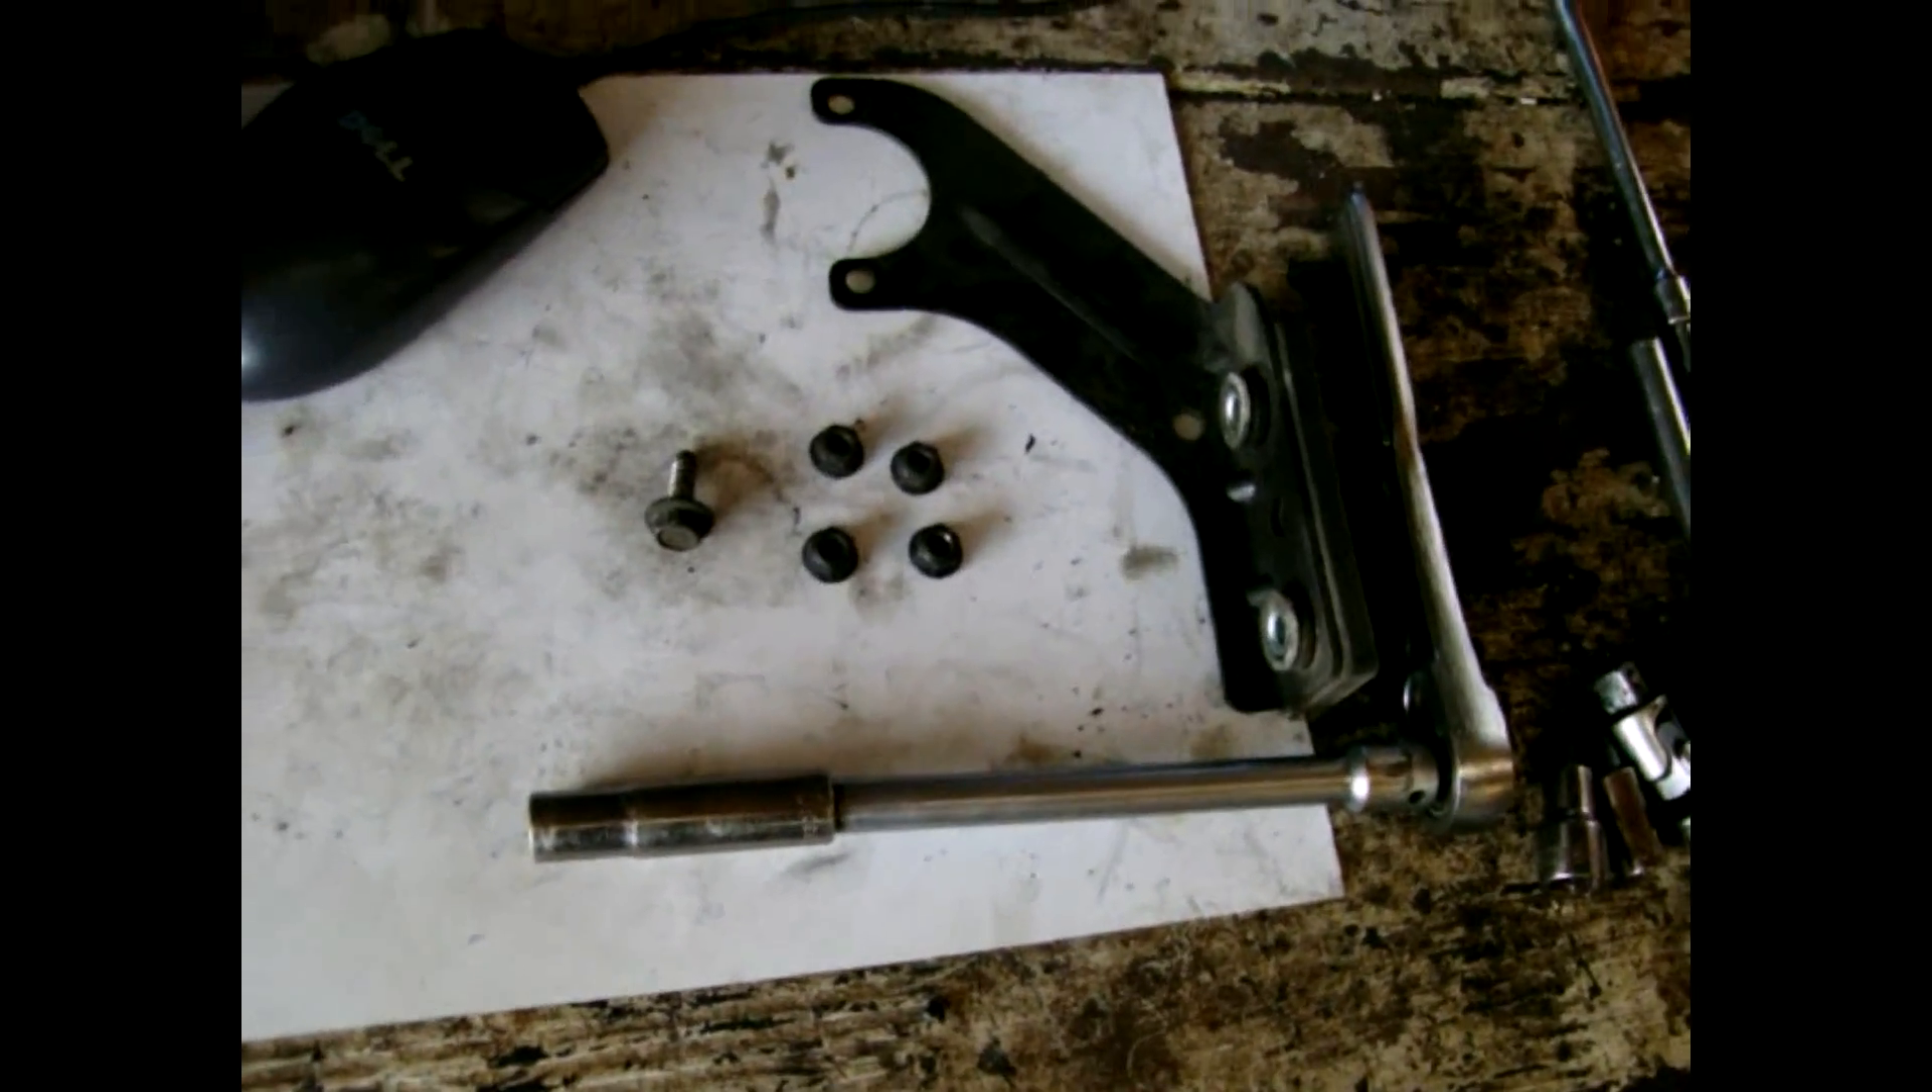All right um here is the uh cruise control bracket removed.